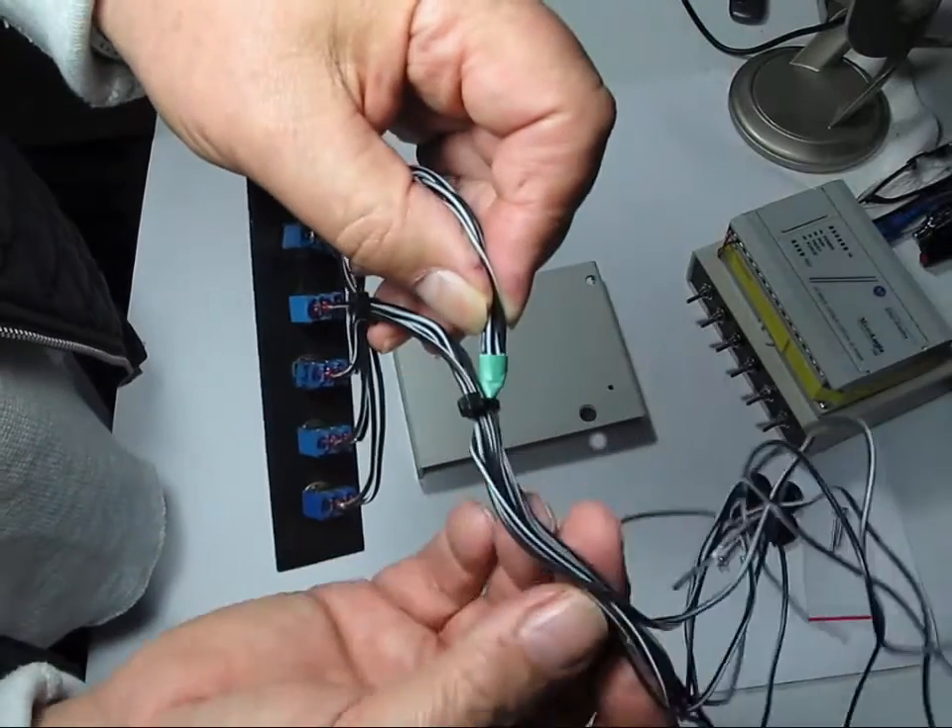The conductors on this side of the switch have all been bunched together right here.